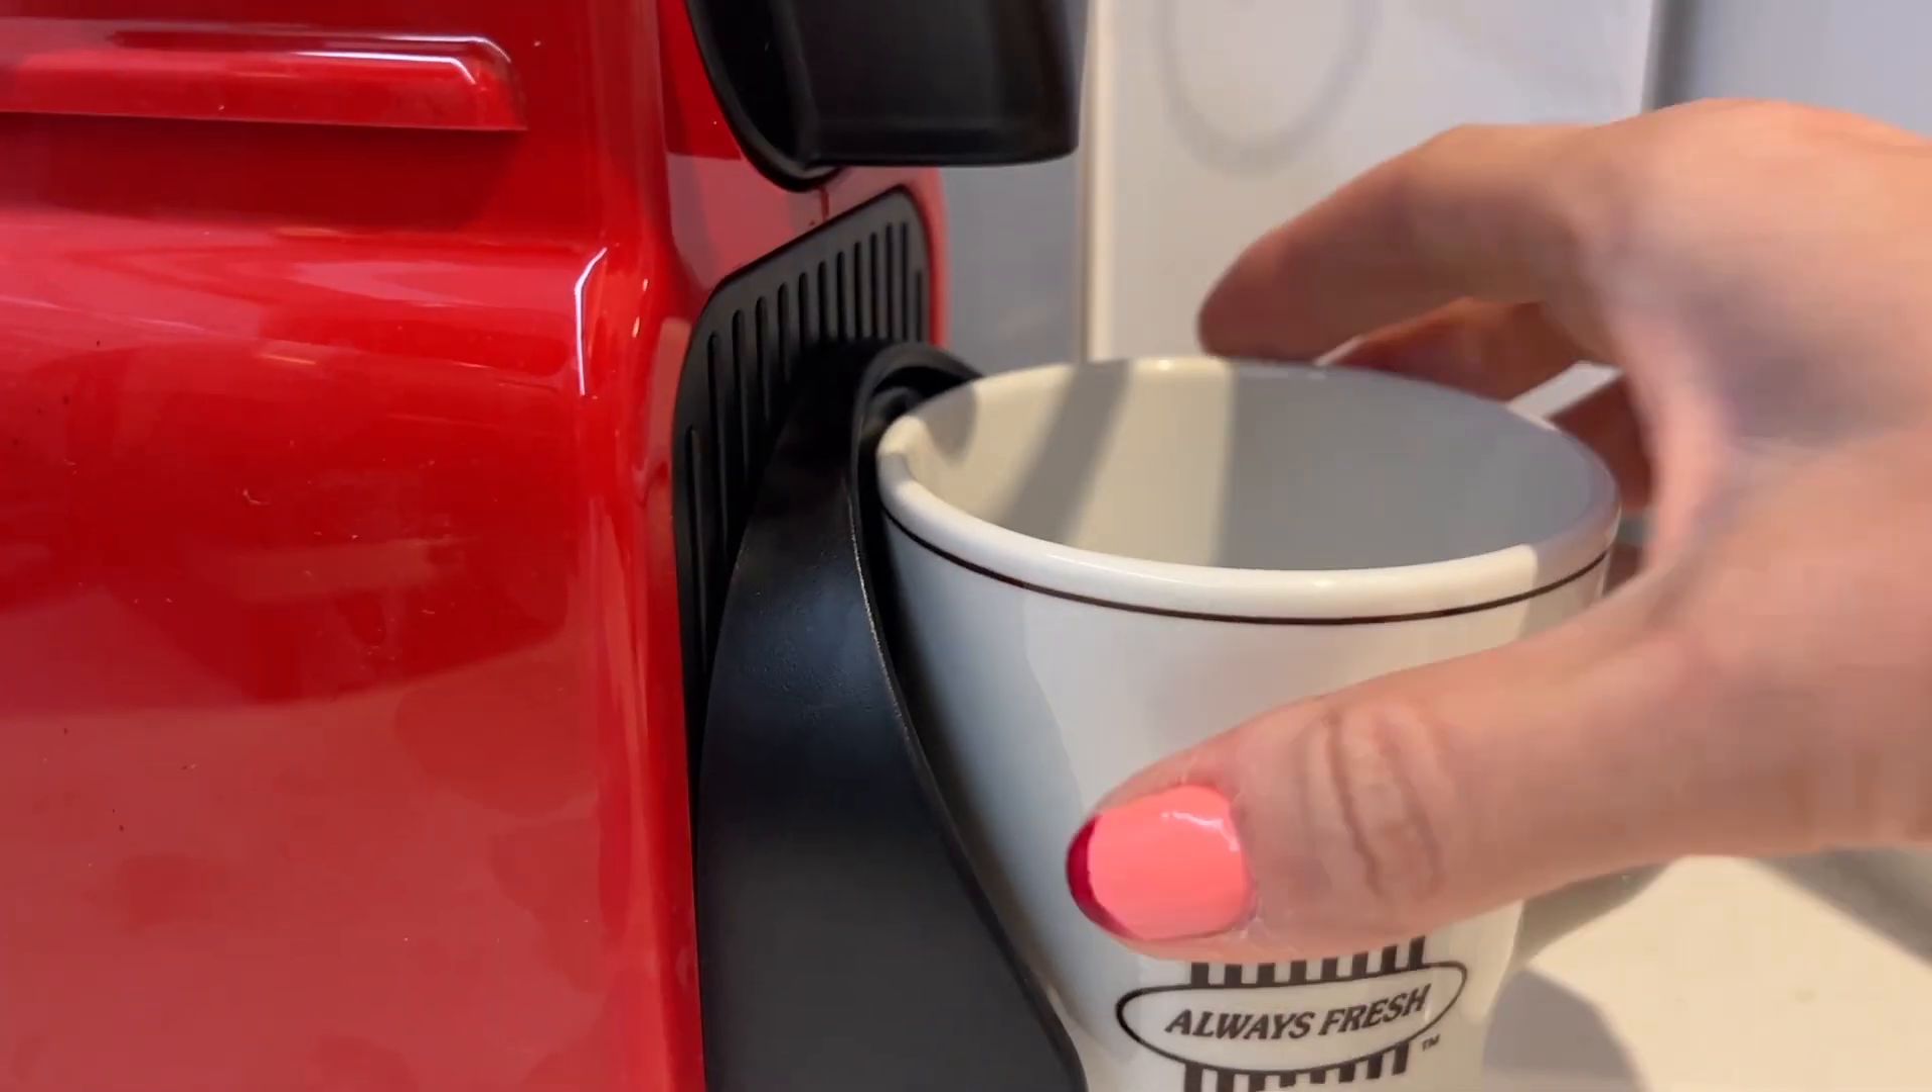Because the cup riser only flips up and it's not removable, it actually gets in the way of getting a larger coffee mug into a good position.